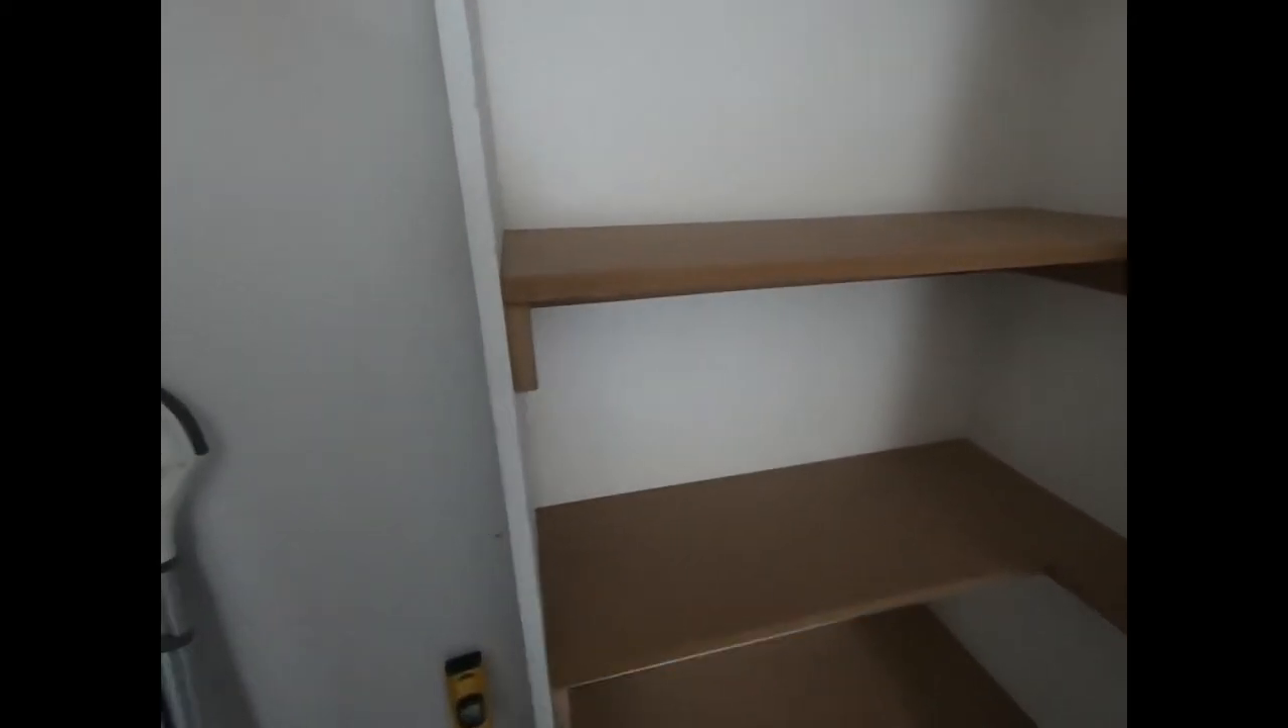I have the shelves all put in and everything is nice and smooth.